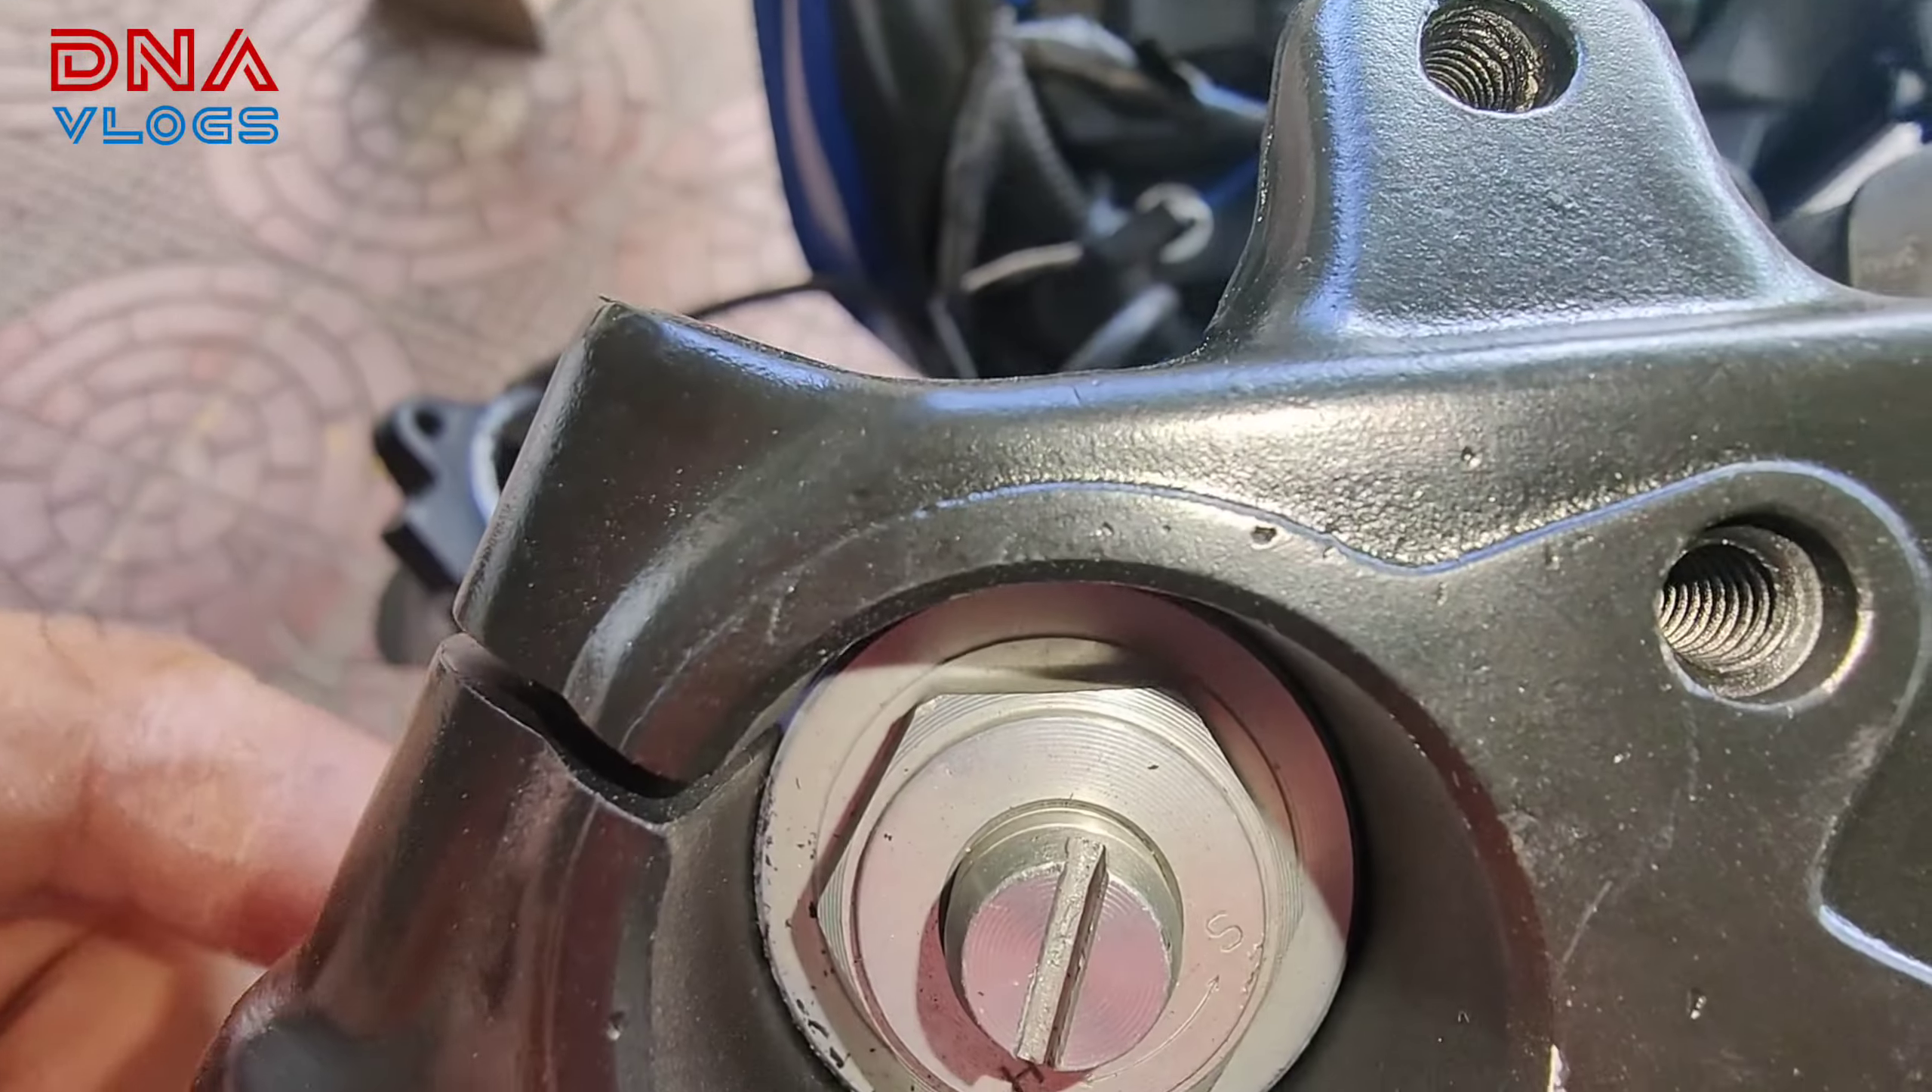There is gap between the suspension and the uh t-top.